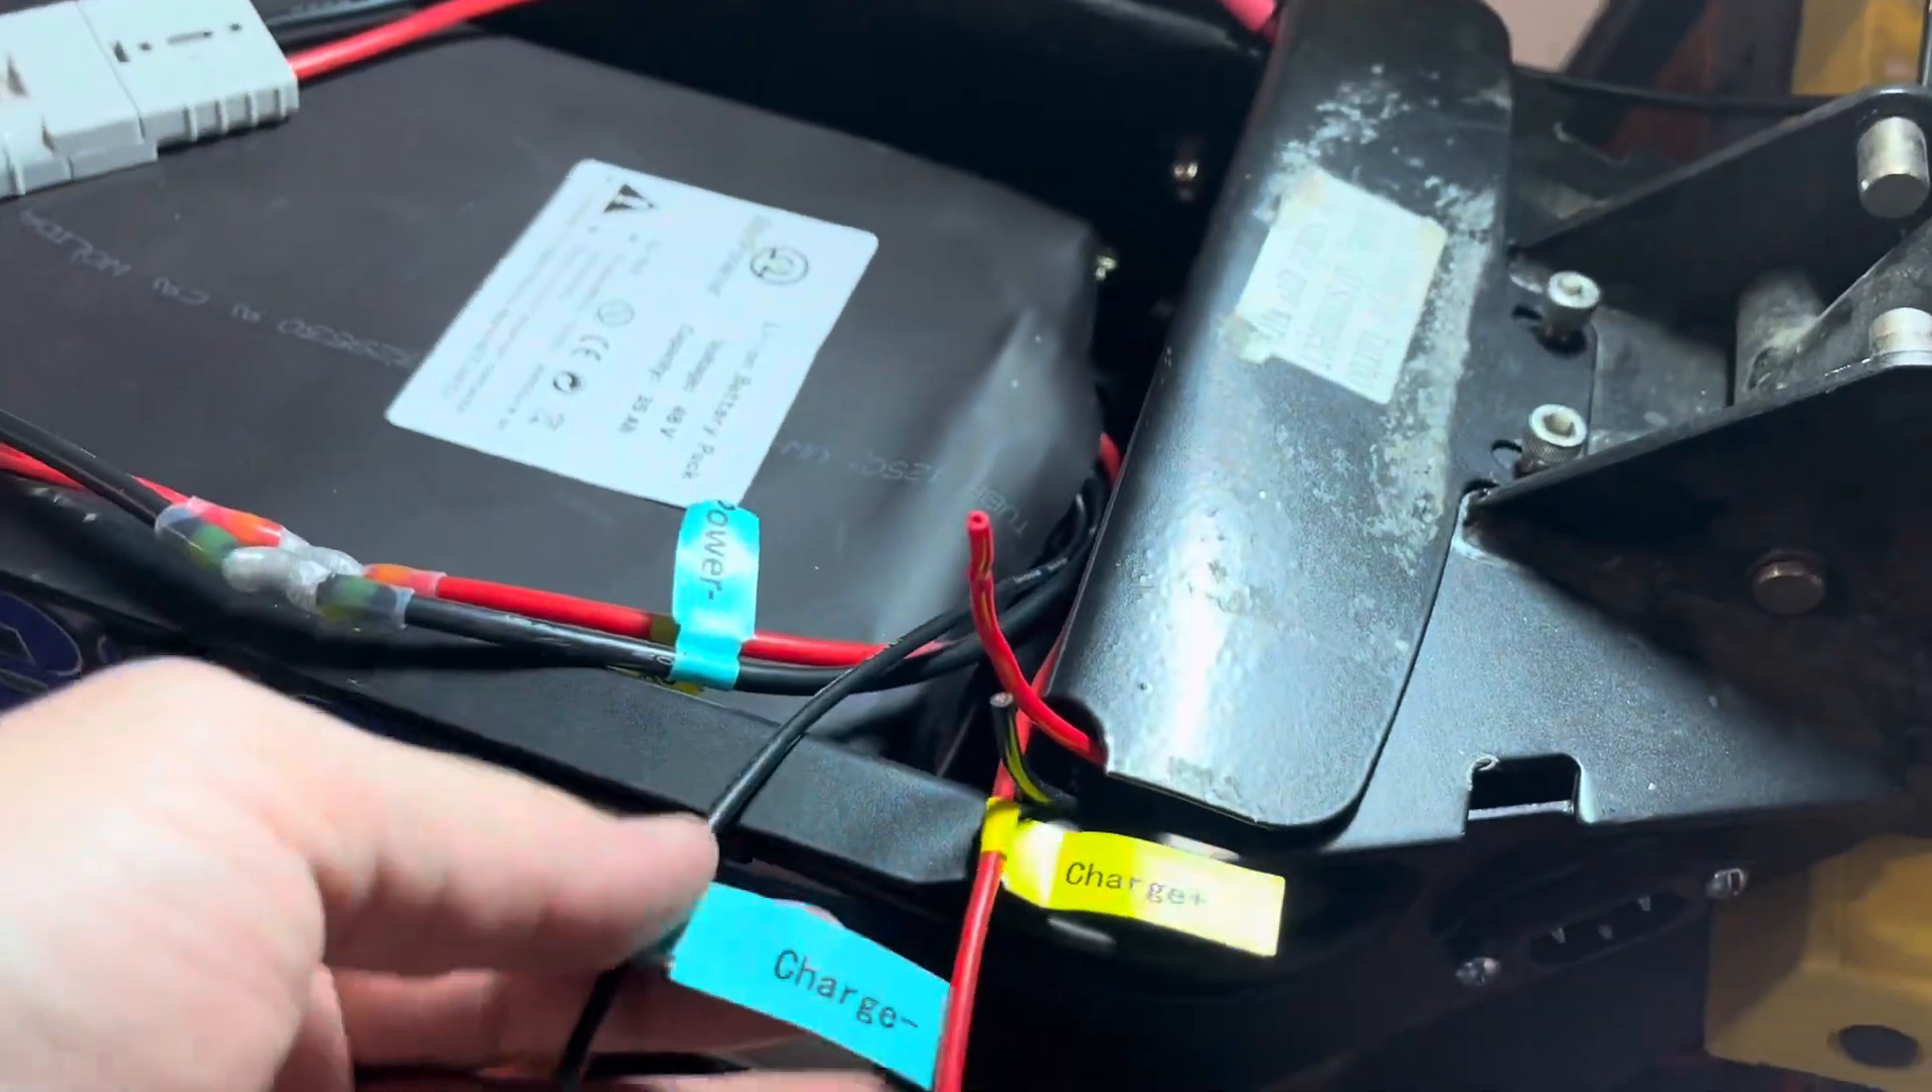All that's left to do now is to hook our charge cables together.